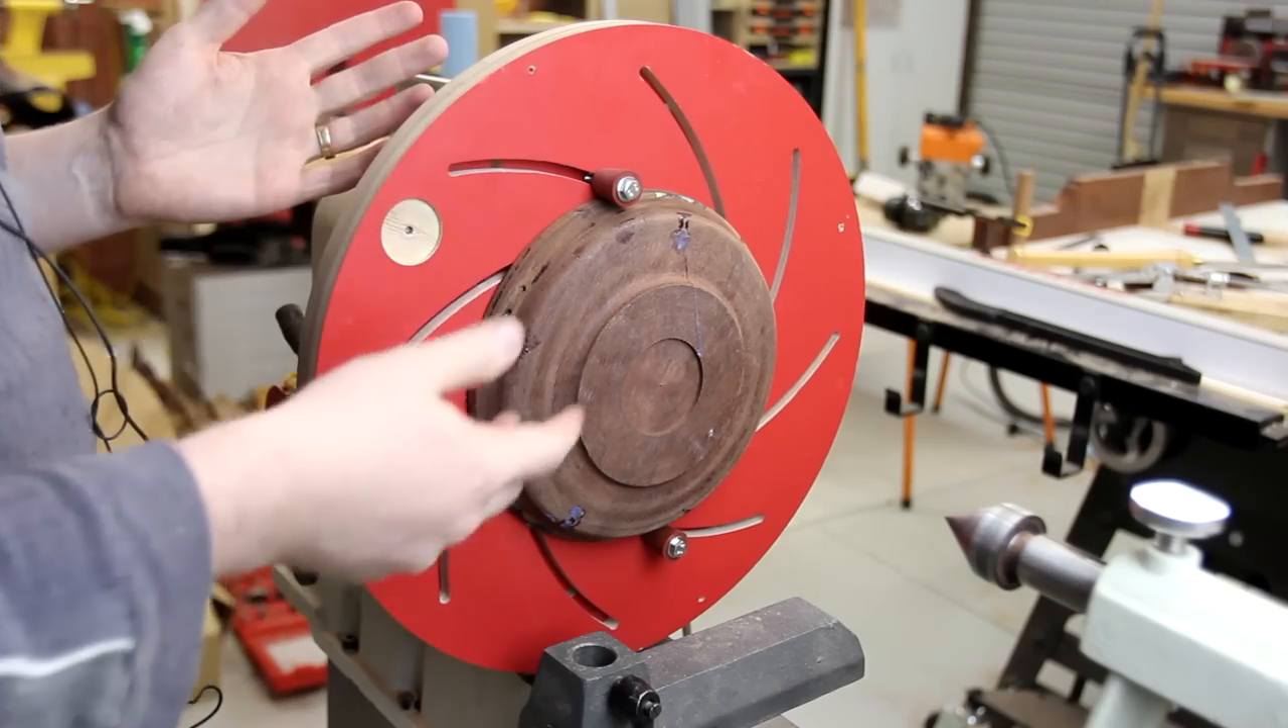You might notice that I've now got bright bolts on instead of the ones that came with them.